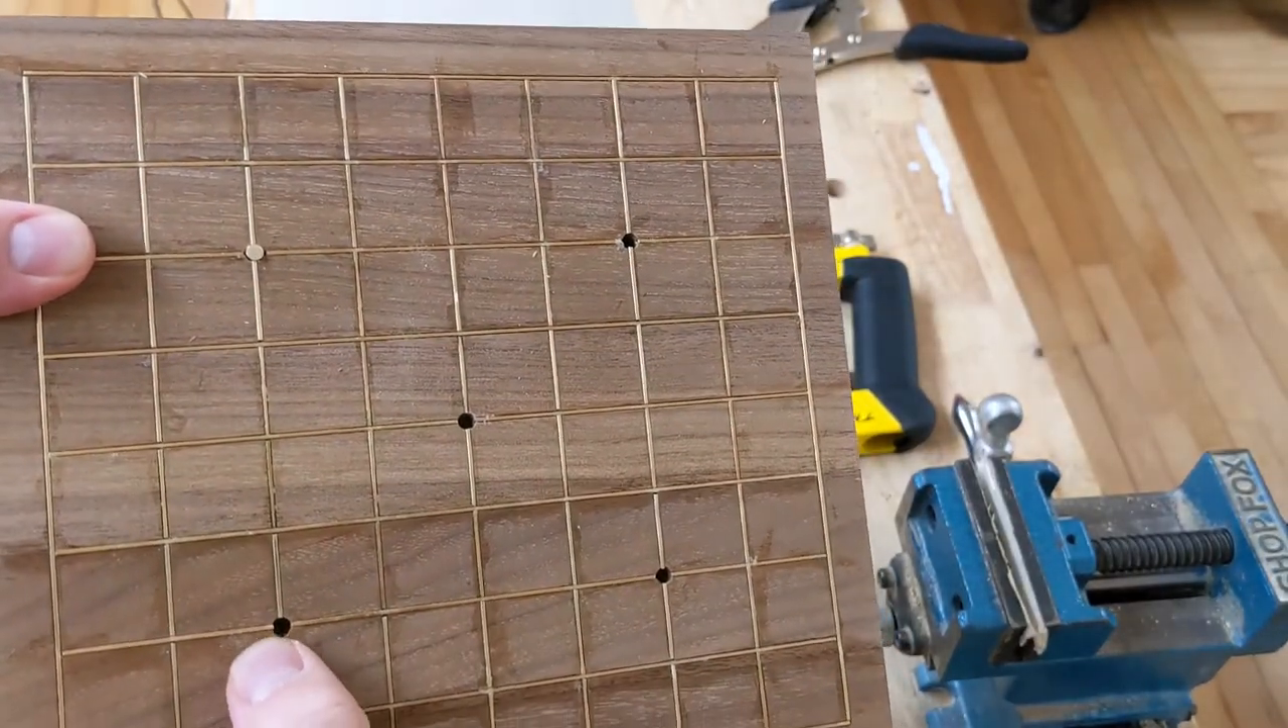So I'm at the point of adding the star points to the go board, and I got the wires inlaid here.